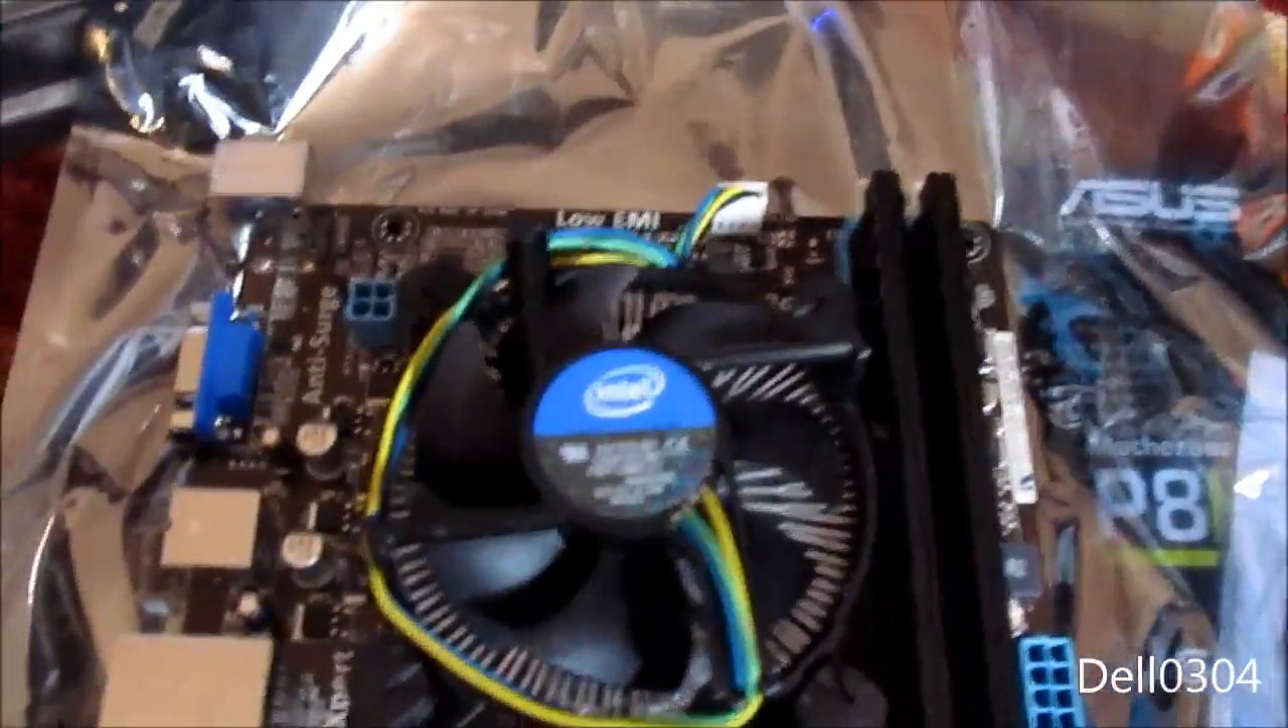Okay we got the heatsink on um got the cpu fan plugged in right there and uh yeah we are ready to rock and roll.